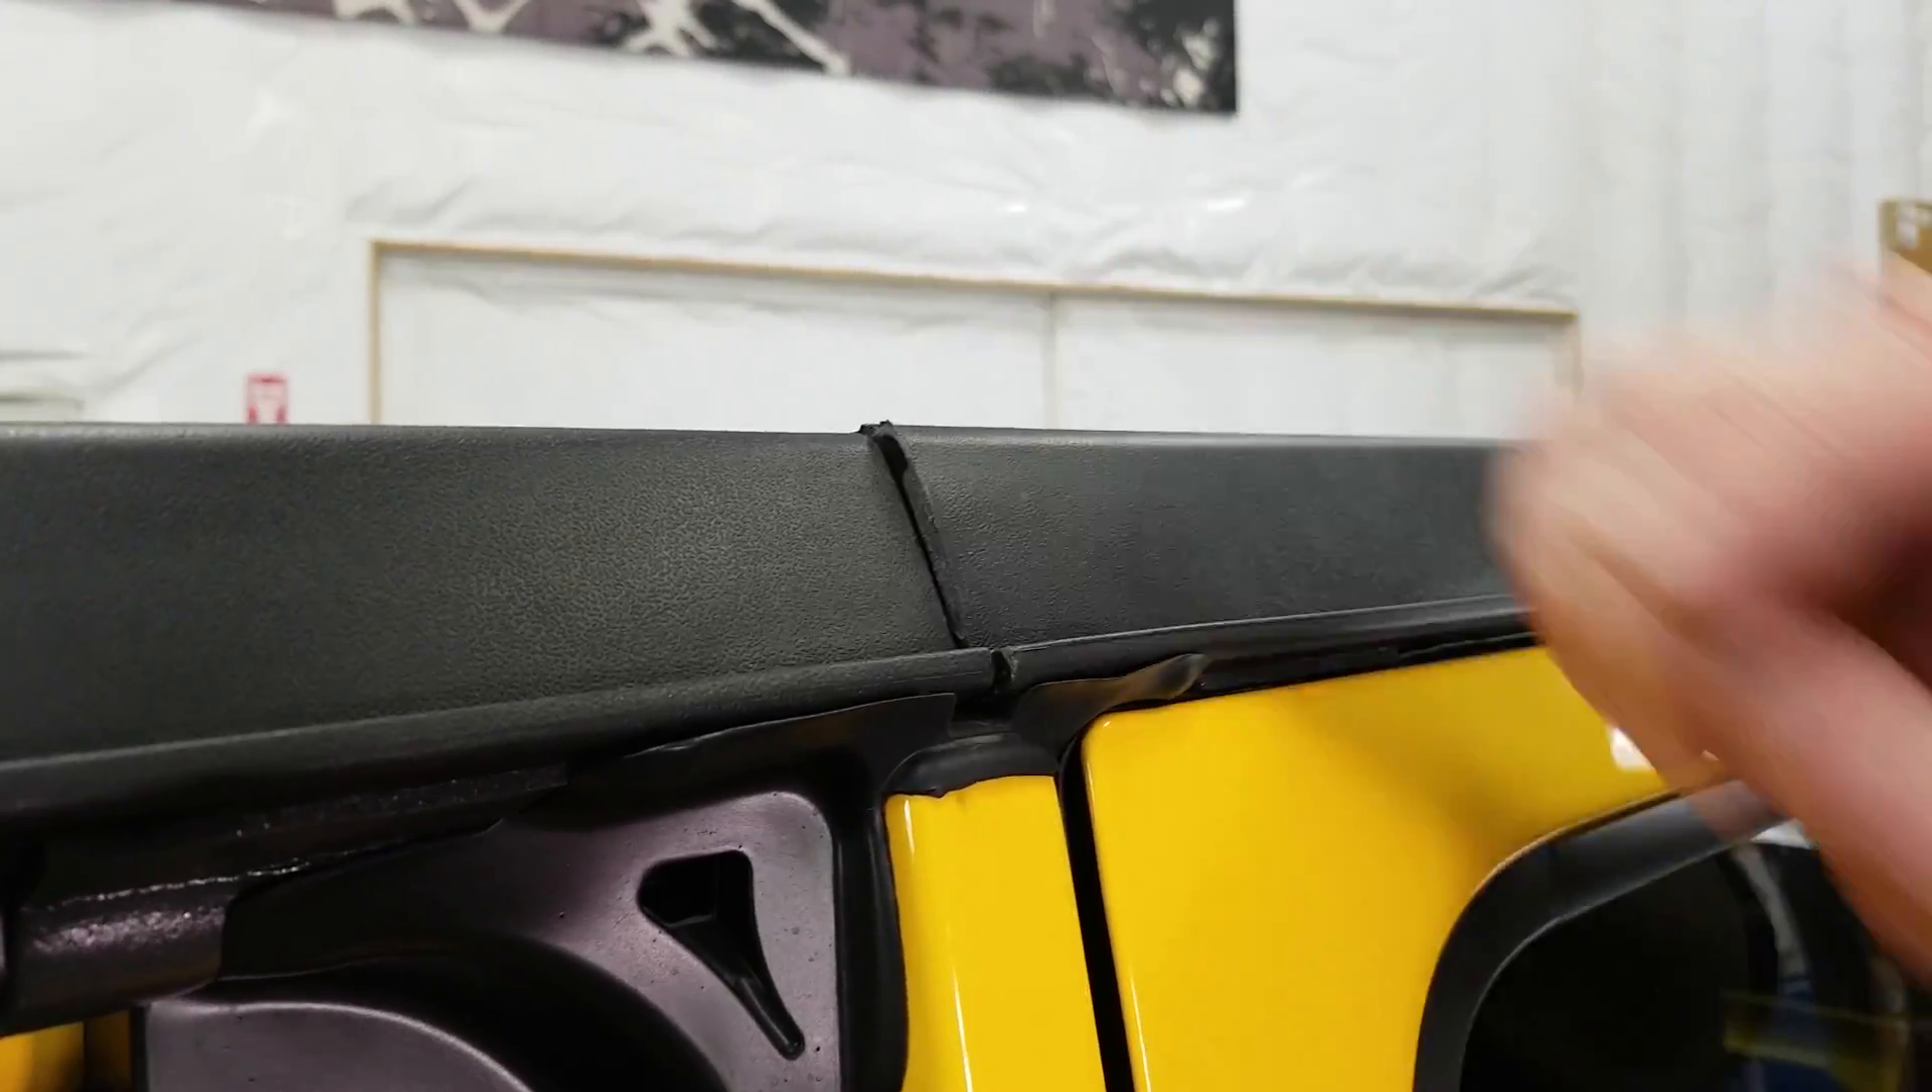Now the upper rail should be nice and even all along here. As you can see, we've got a little bit of a gap between the two of them on this one.